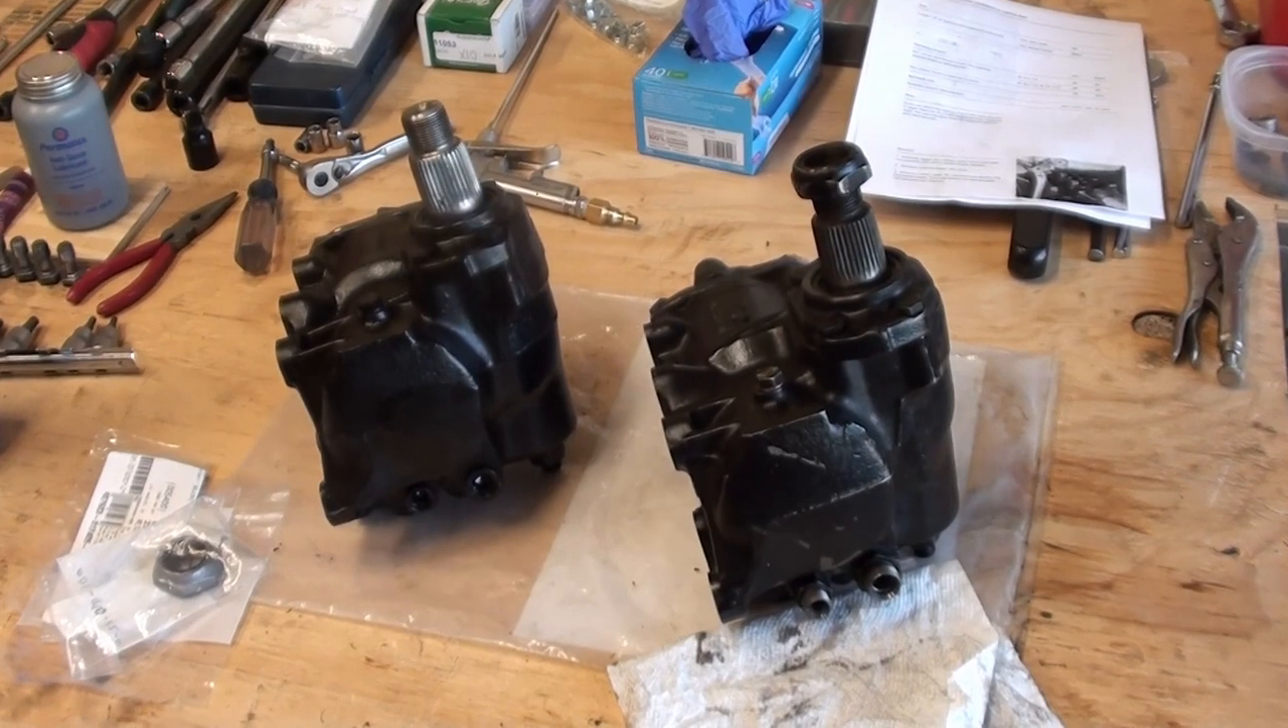Alright, so now you have your steering gearbox out of the car.